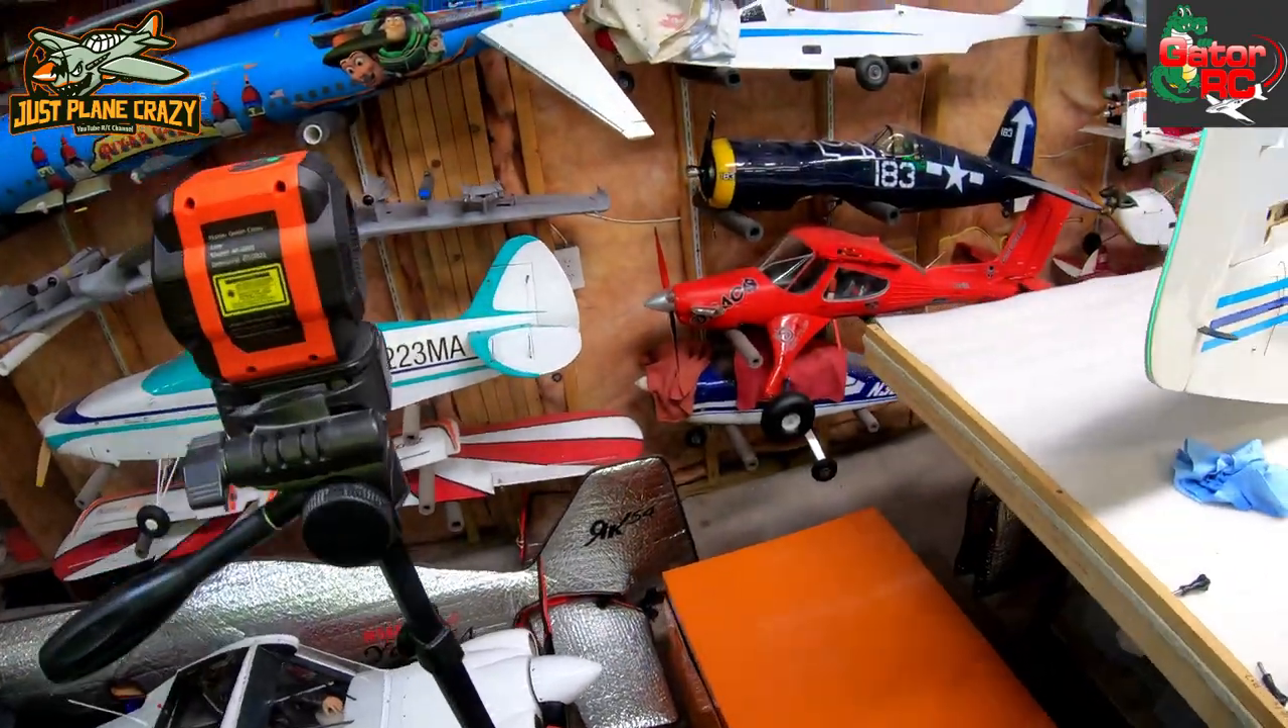Number one, we got the laser, the leveling laser mounted on the stand.